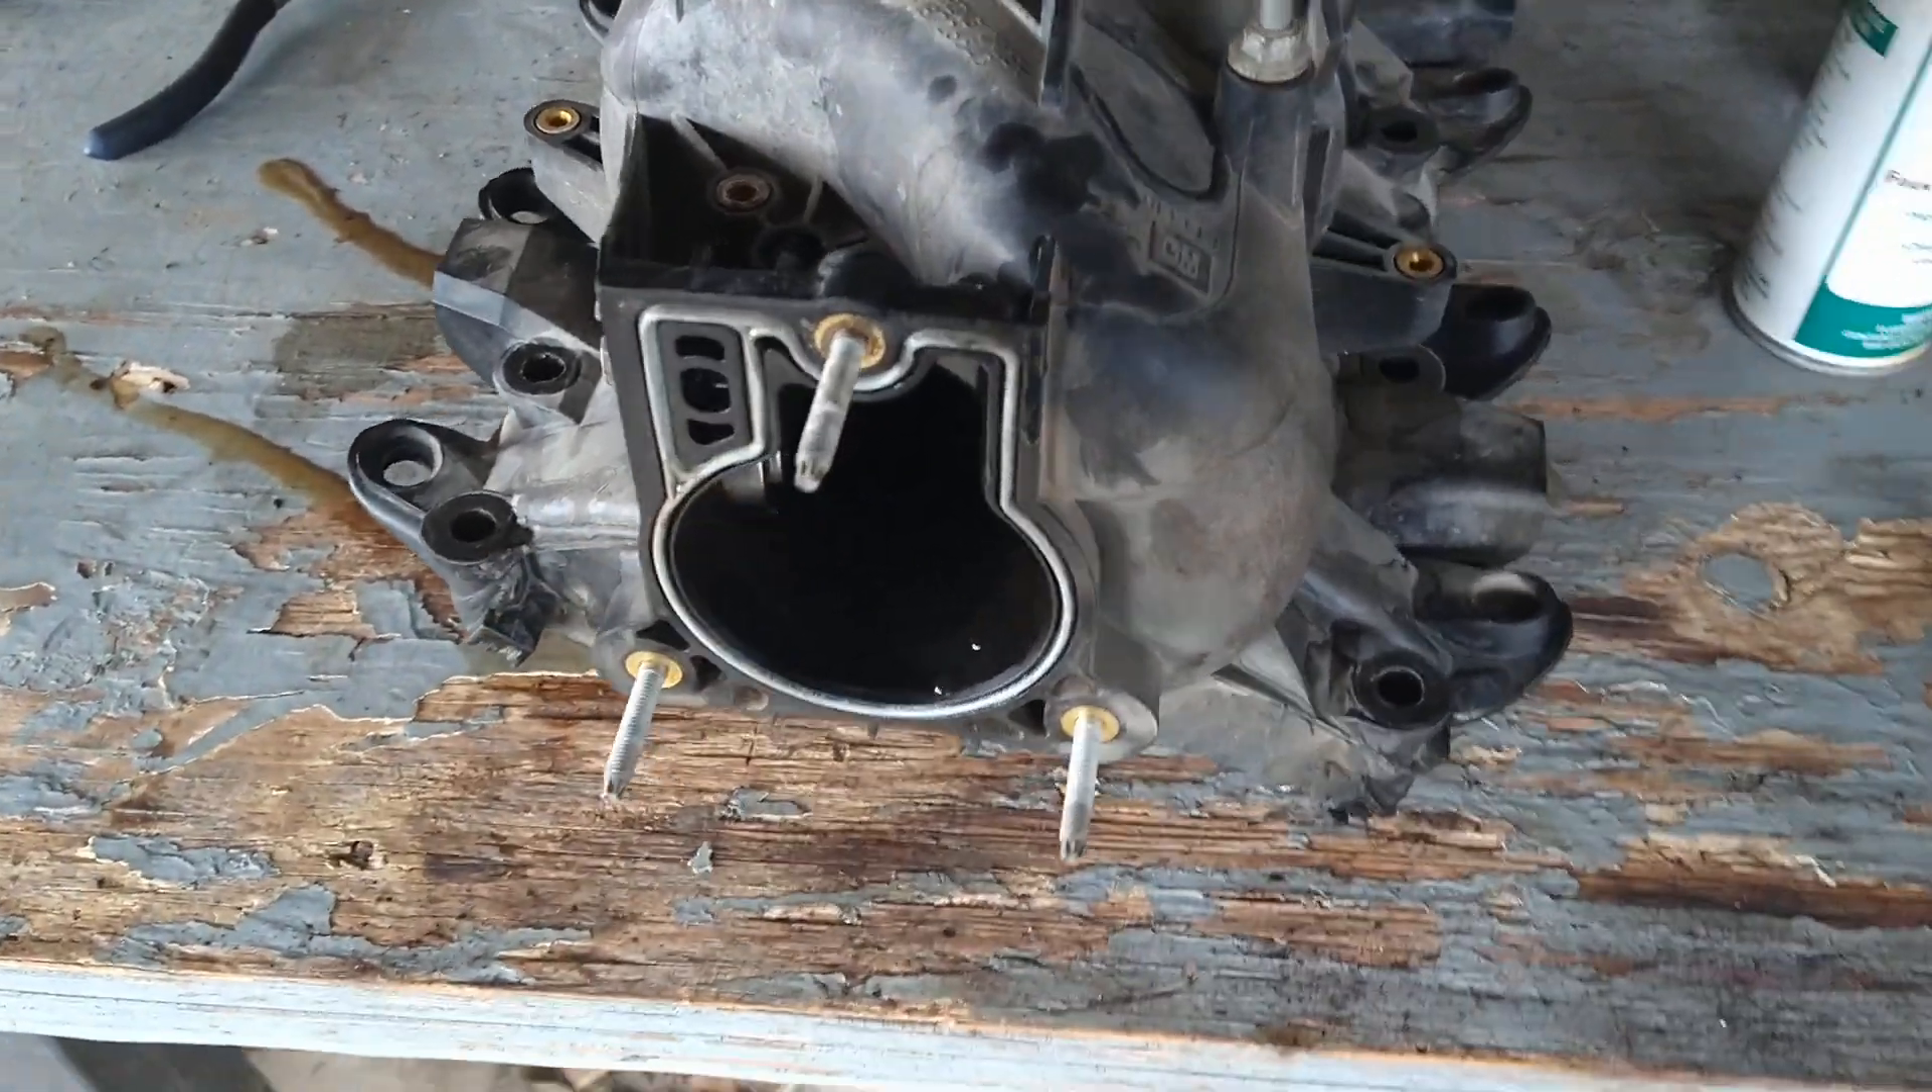Well, when I opened the intake, I removed the throttle body right here.